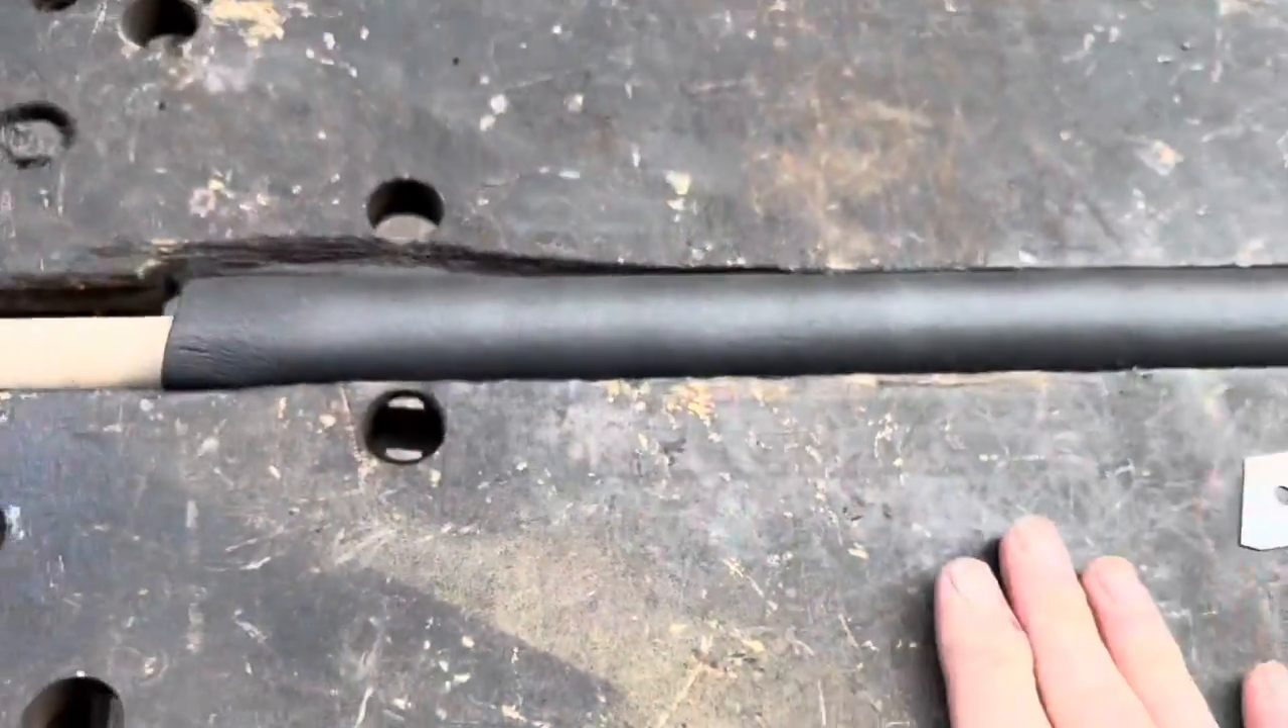So we have just glued or used the self-adhesive backing to stick a piece of that foam around an old broom handle and just clamped it in here.